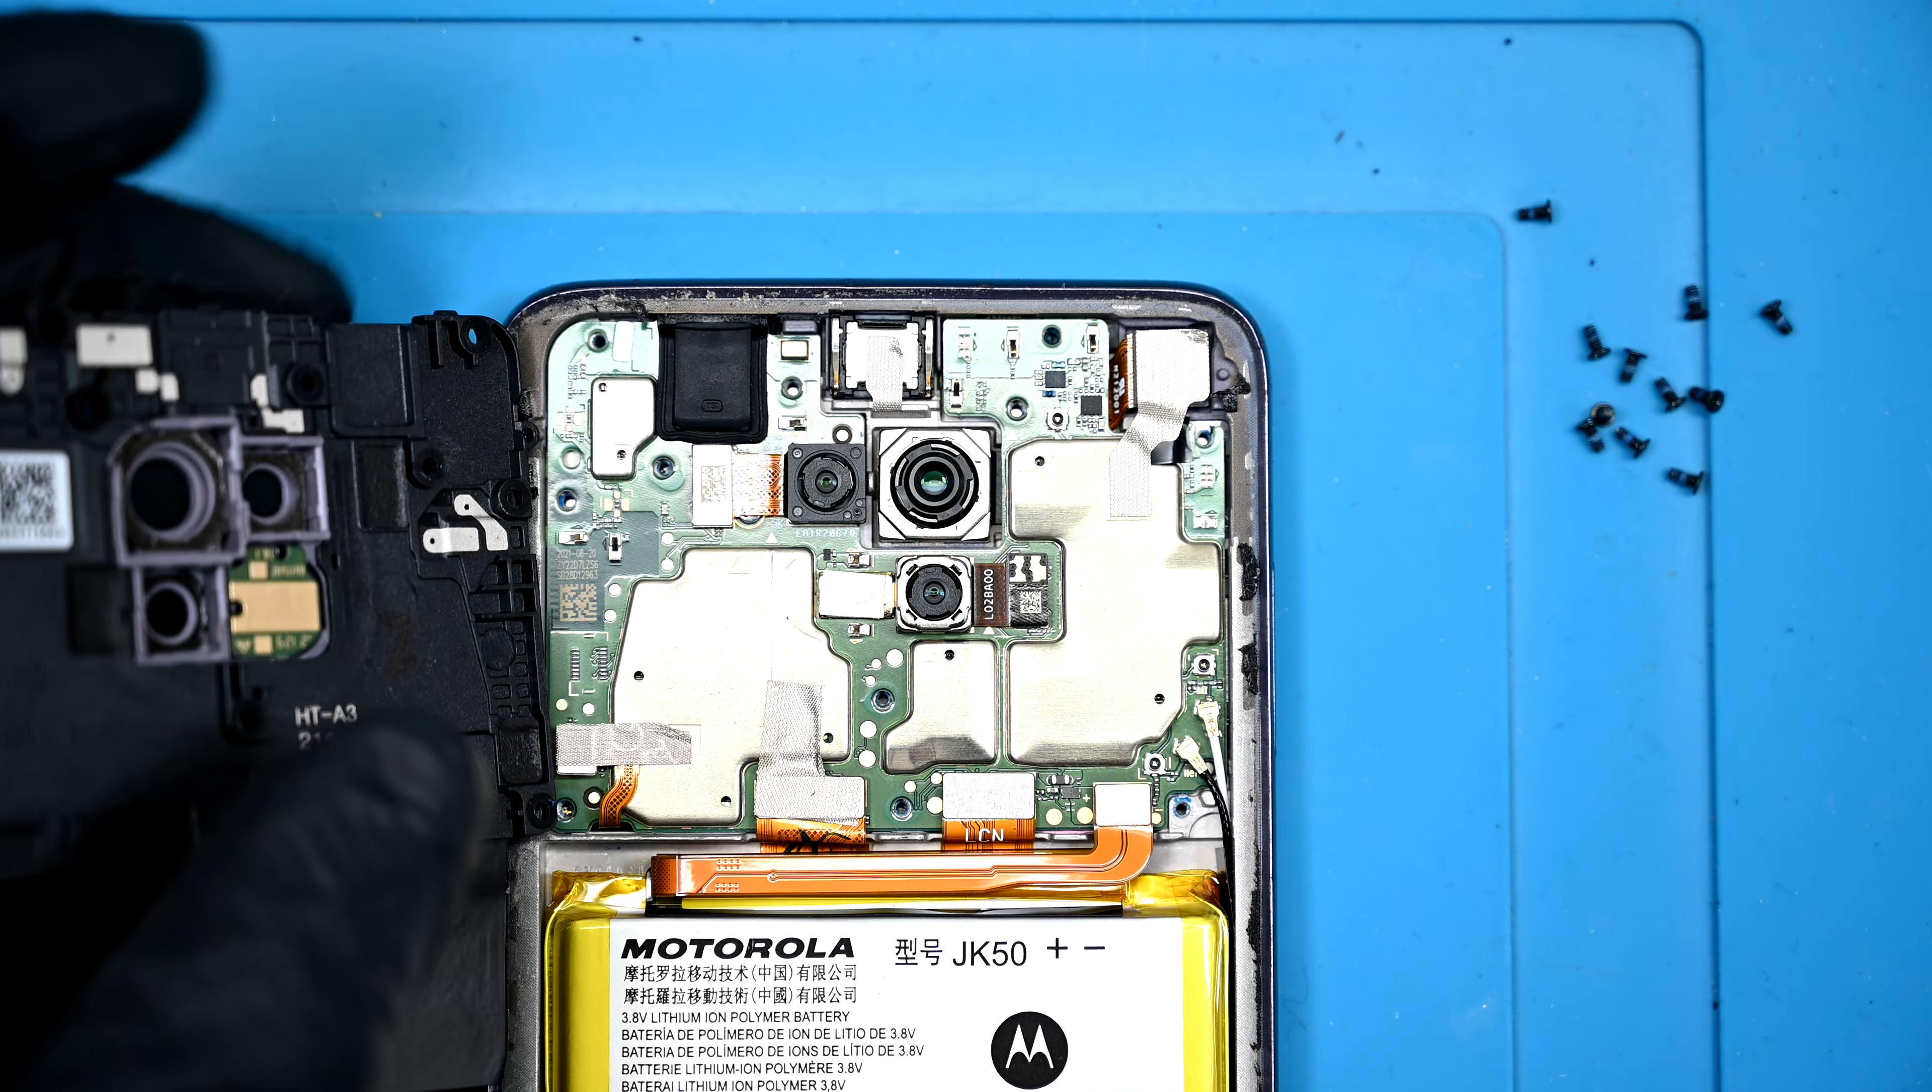With that panel removed, we get a look at a half-populated board that doesn't look unfamiliar to previous Motorola phones.